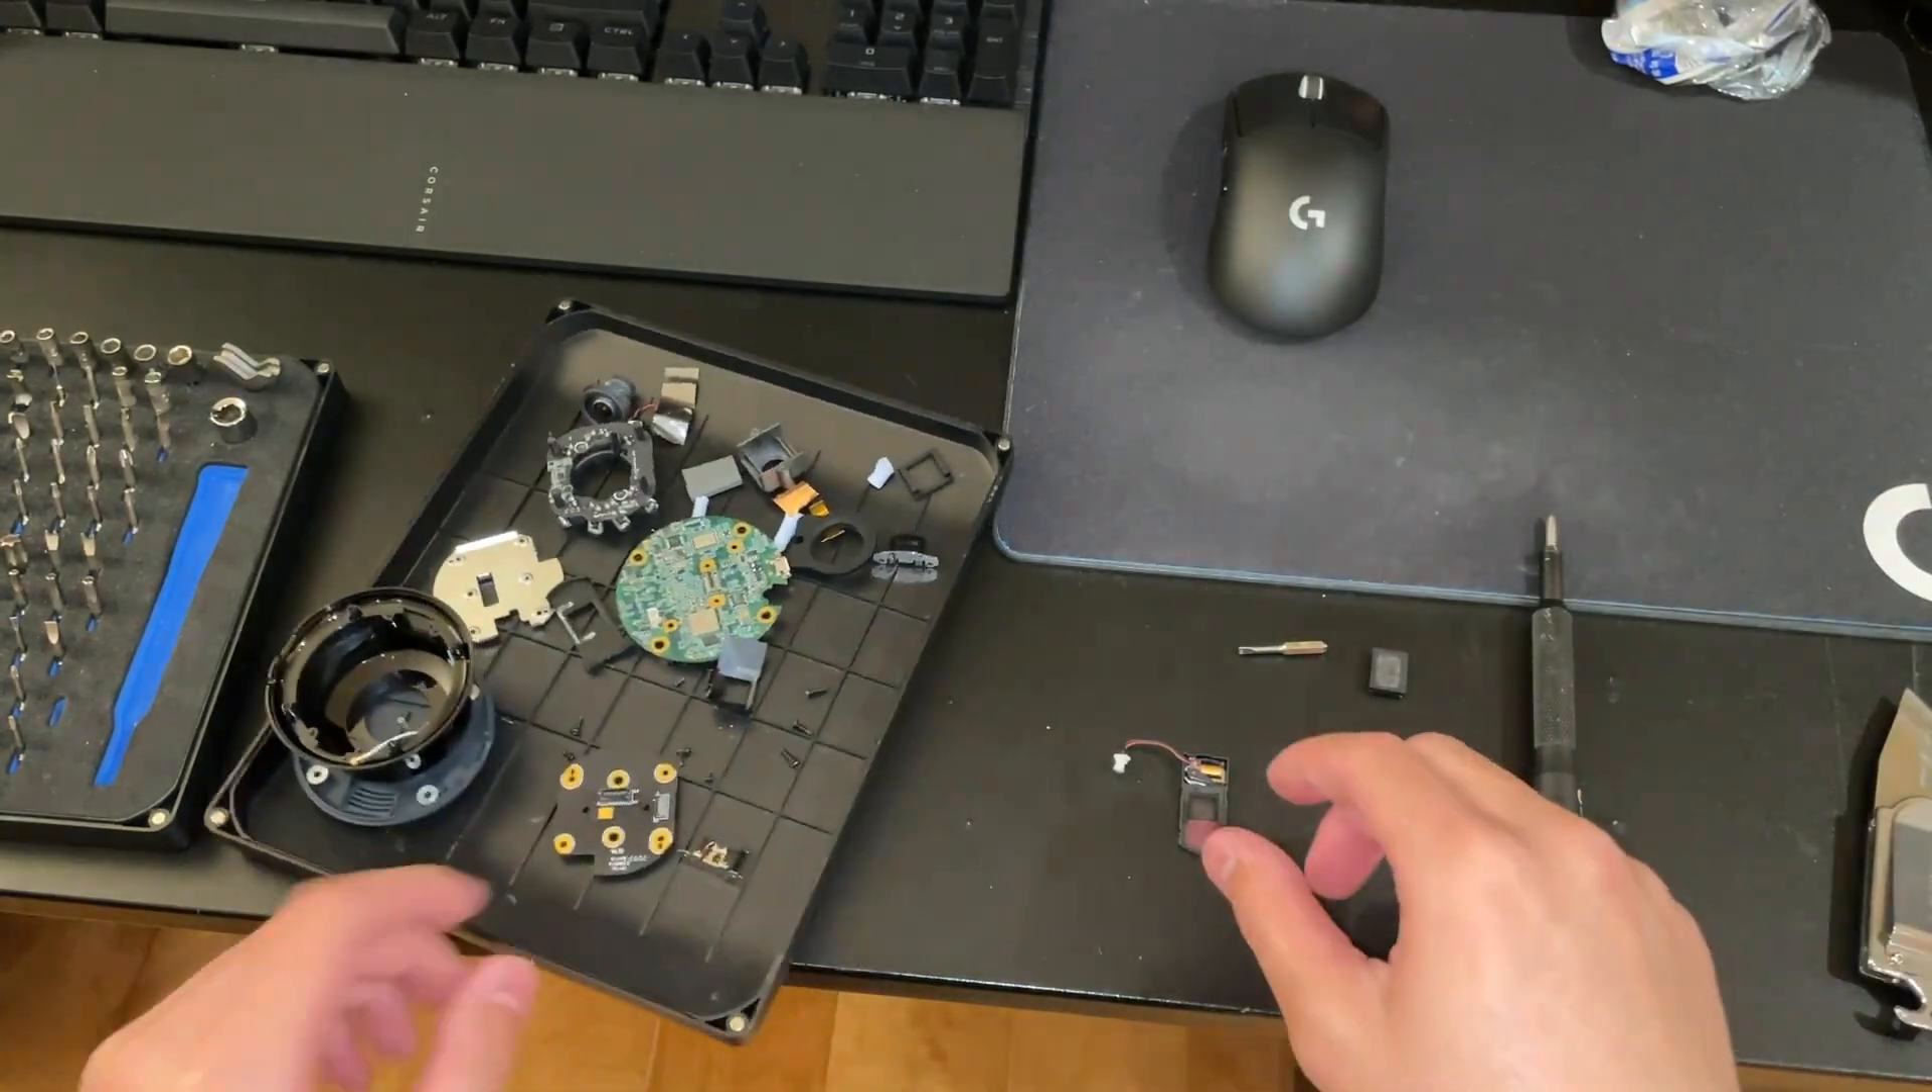So that's it complete tear down of the google nest cam i think first generation.